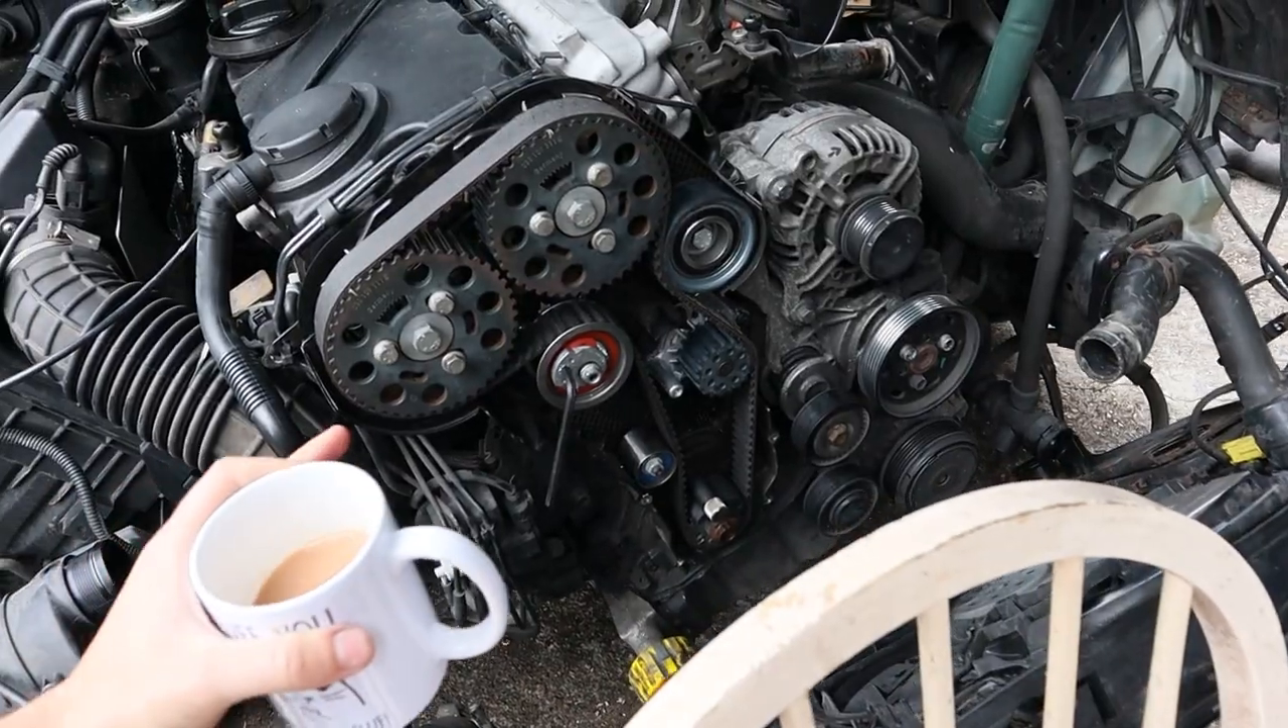We got to the point where we put everything back on. The belt was on. Everything was torqued up.